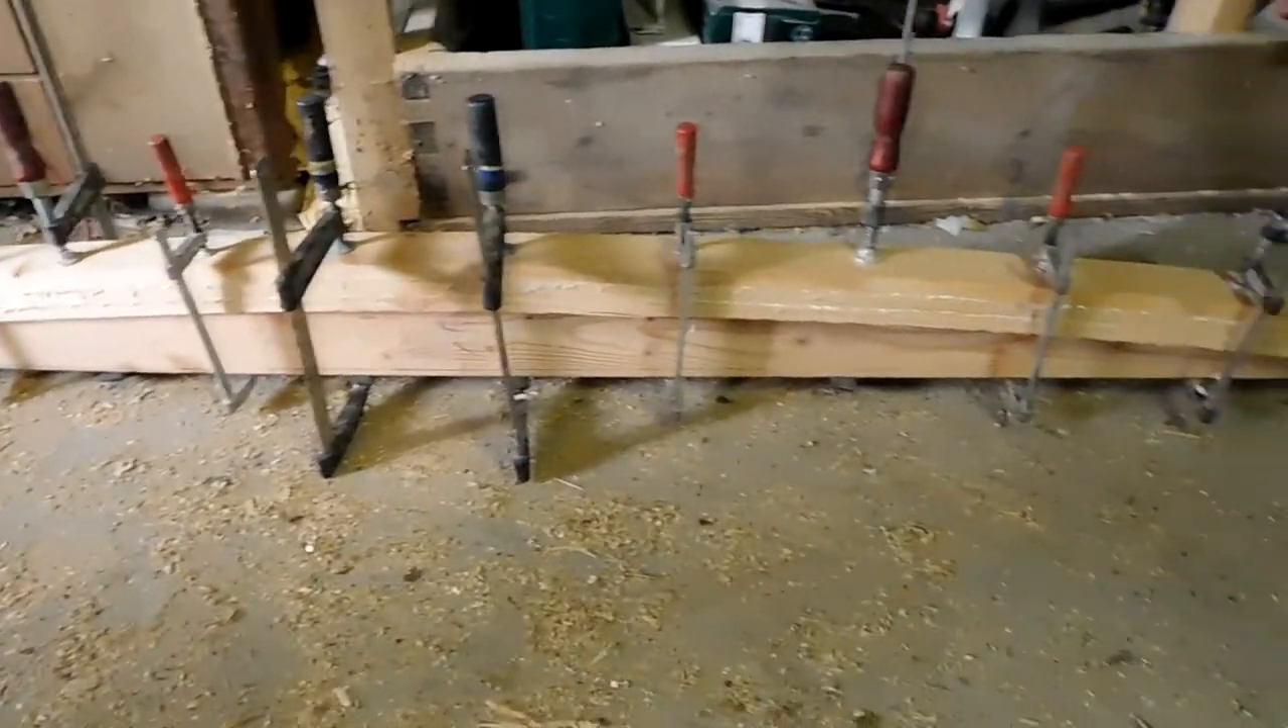Down here is the deck beam, which is laminating, gluing up, as you can tell. Hundreds of clamps on it.